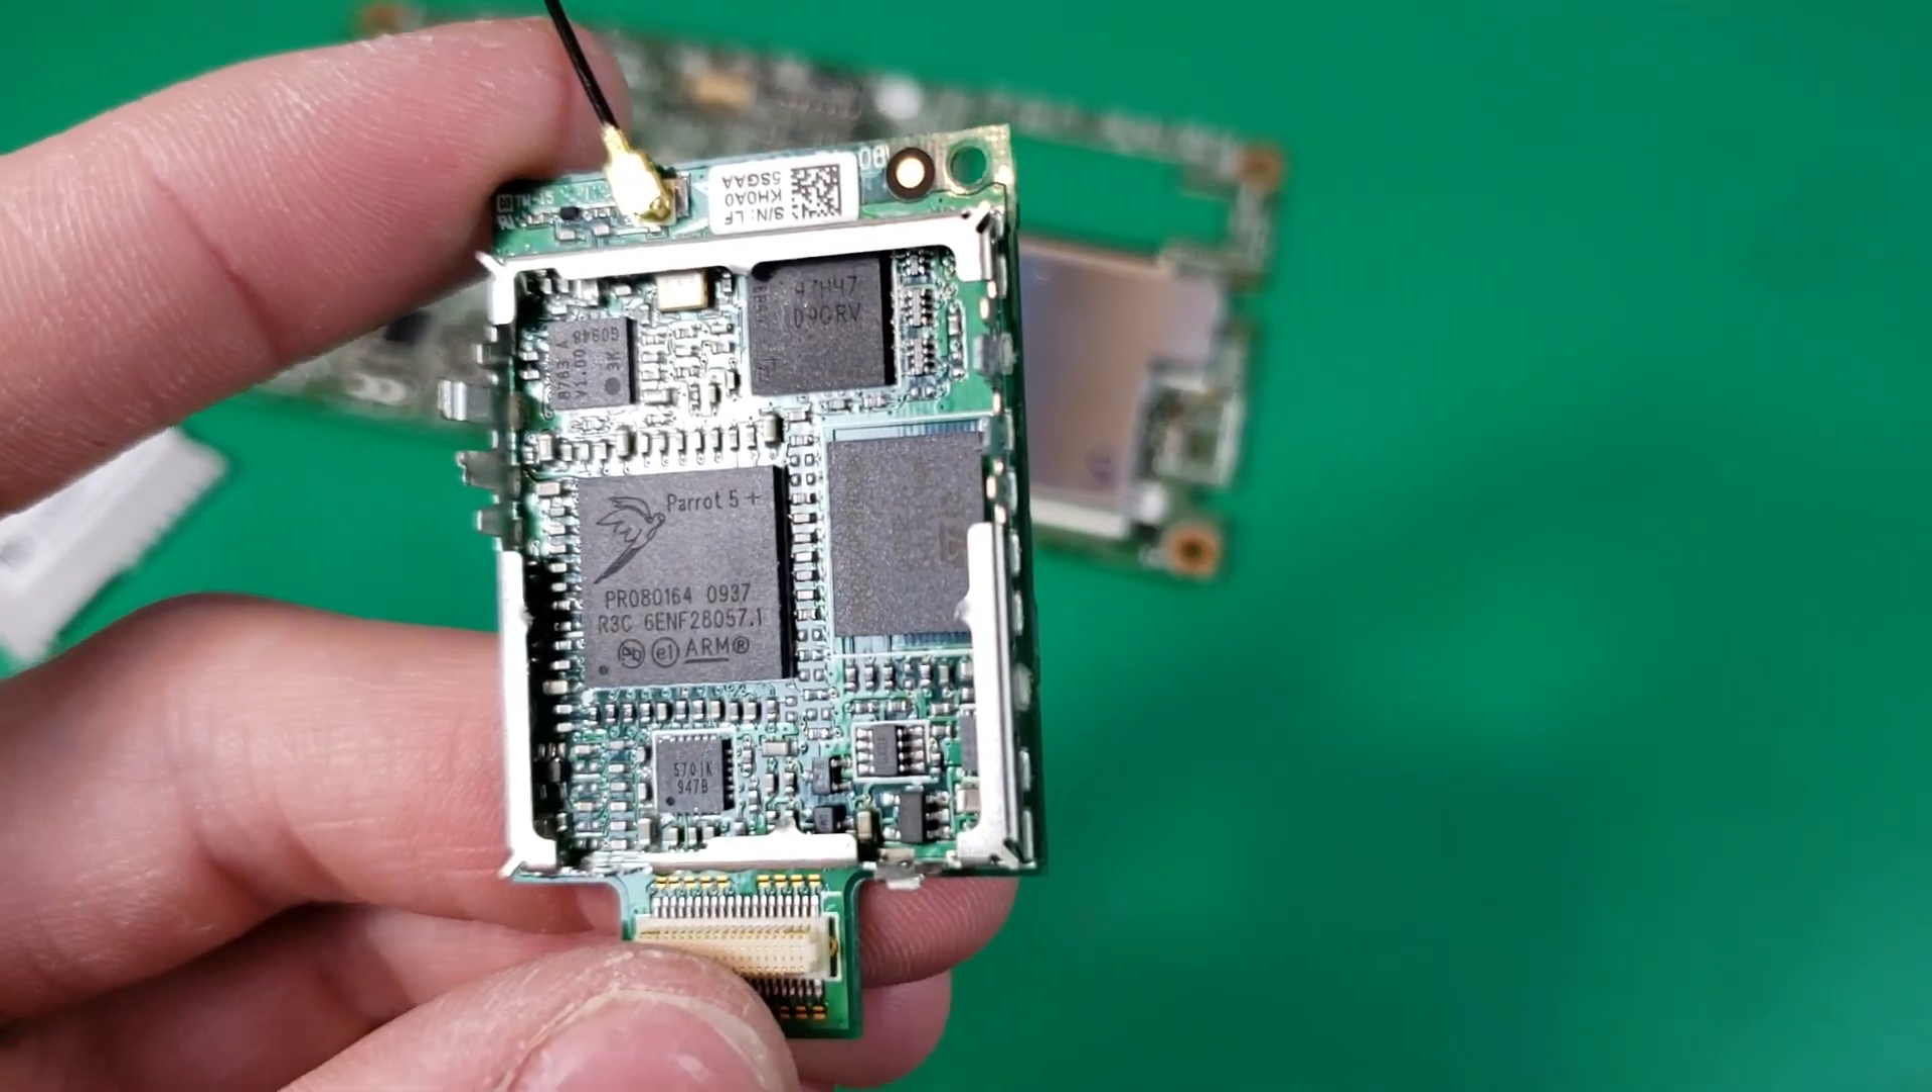Here's the bluetooth module with the cover removed.